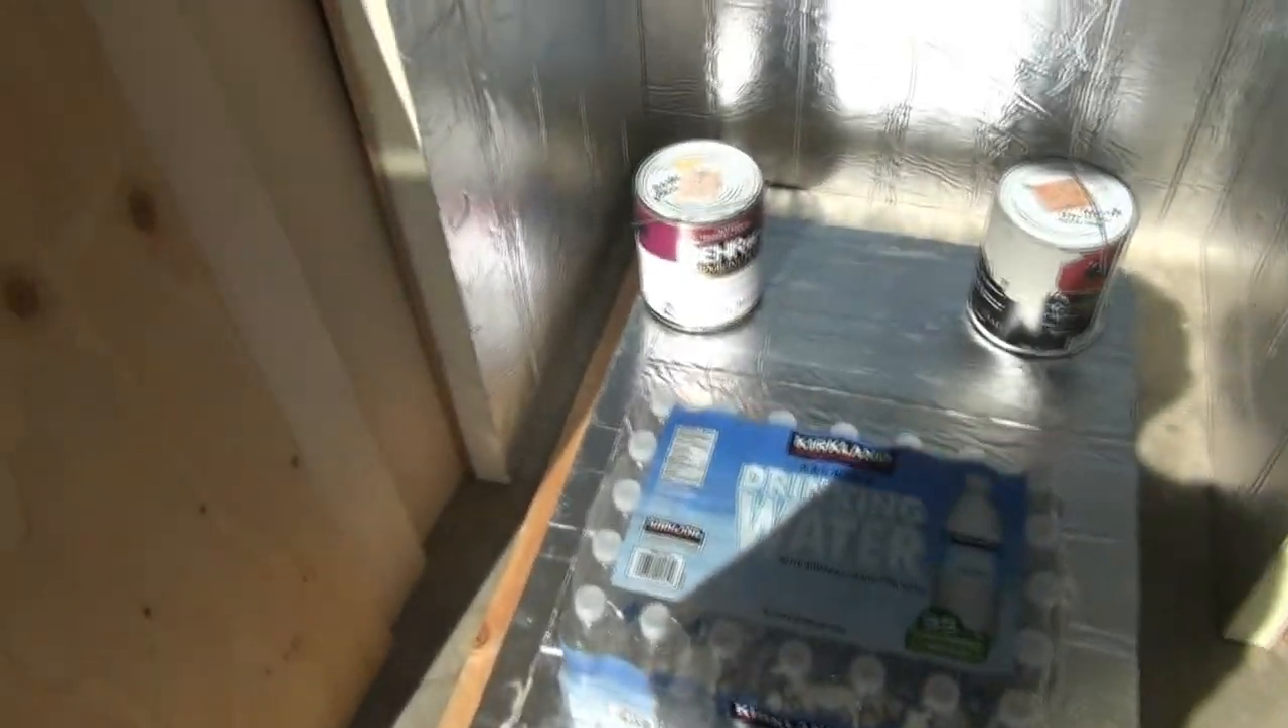We've got the insides, the insulation, all glued into place.